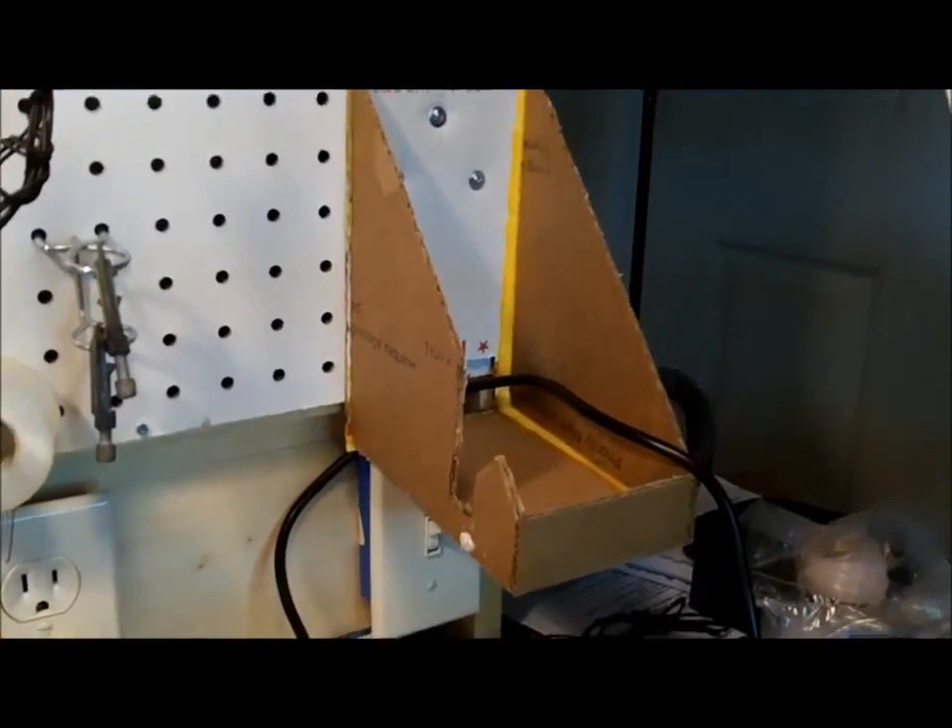I have the basically finished soldering station shelf up.